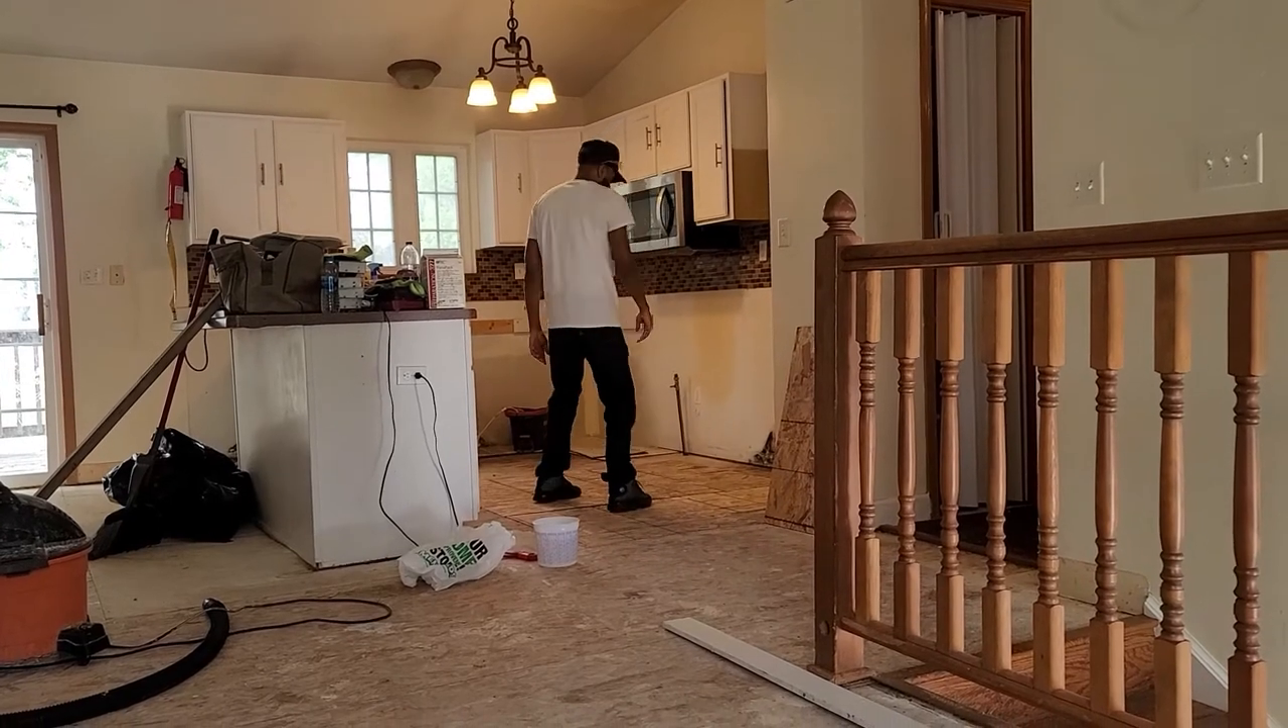We had a 12 -hour day yesterday trying to put this plywood down, but we finally got it all down.